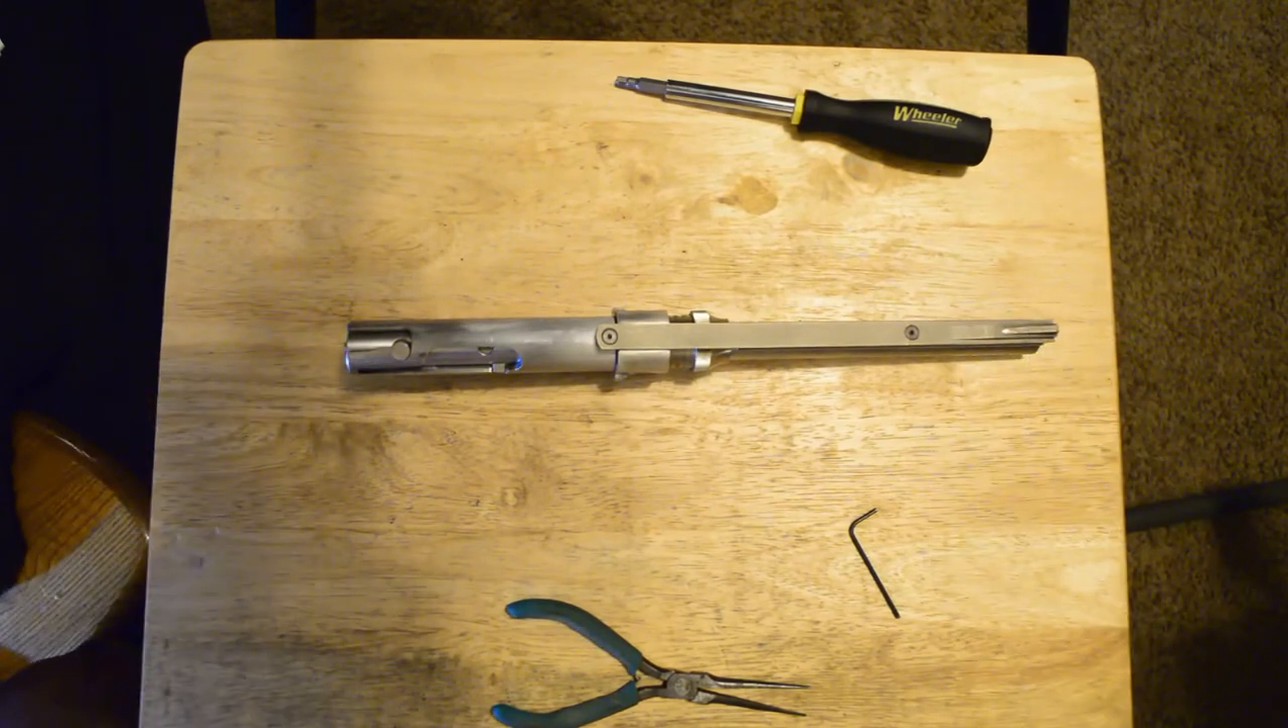Now your bolt and barrel assembly are reassembled.